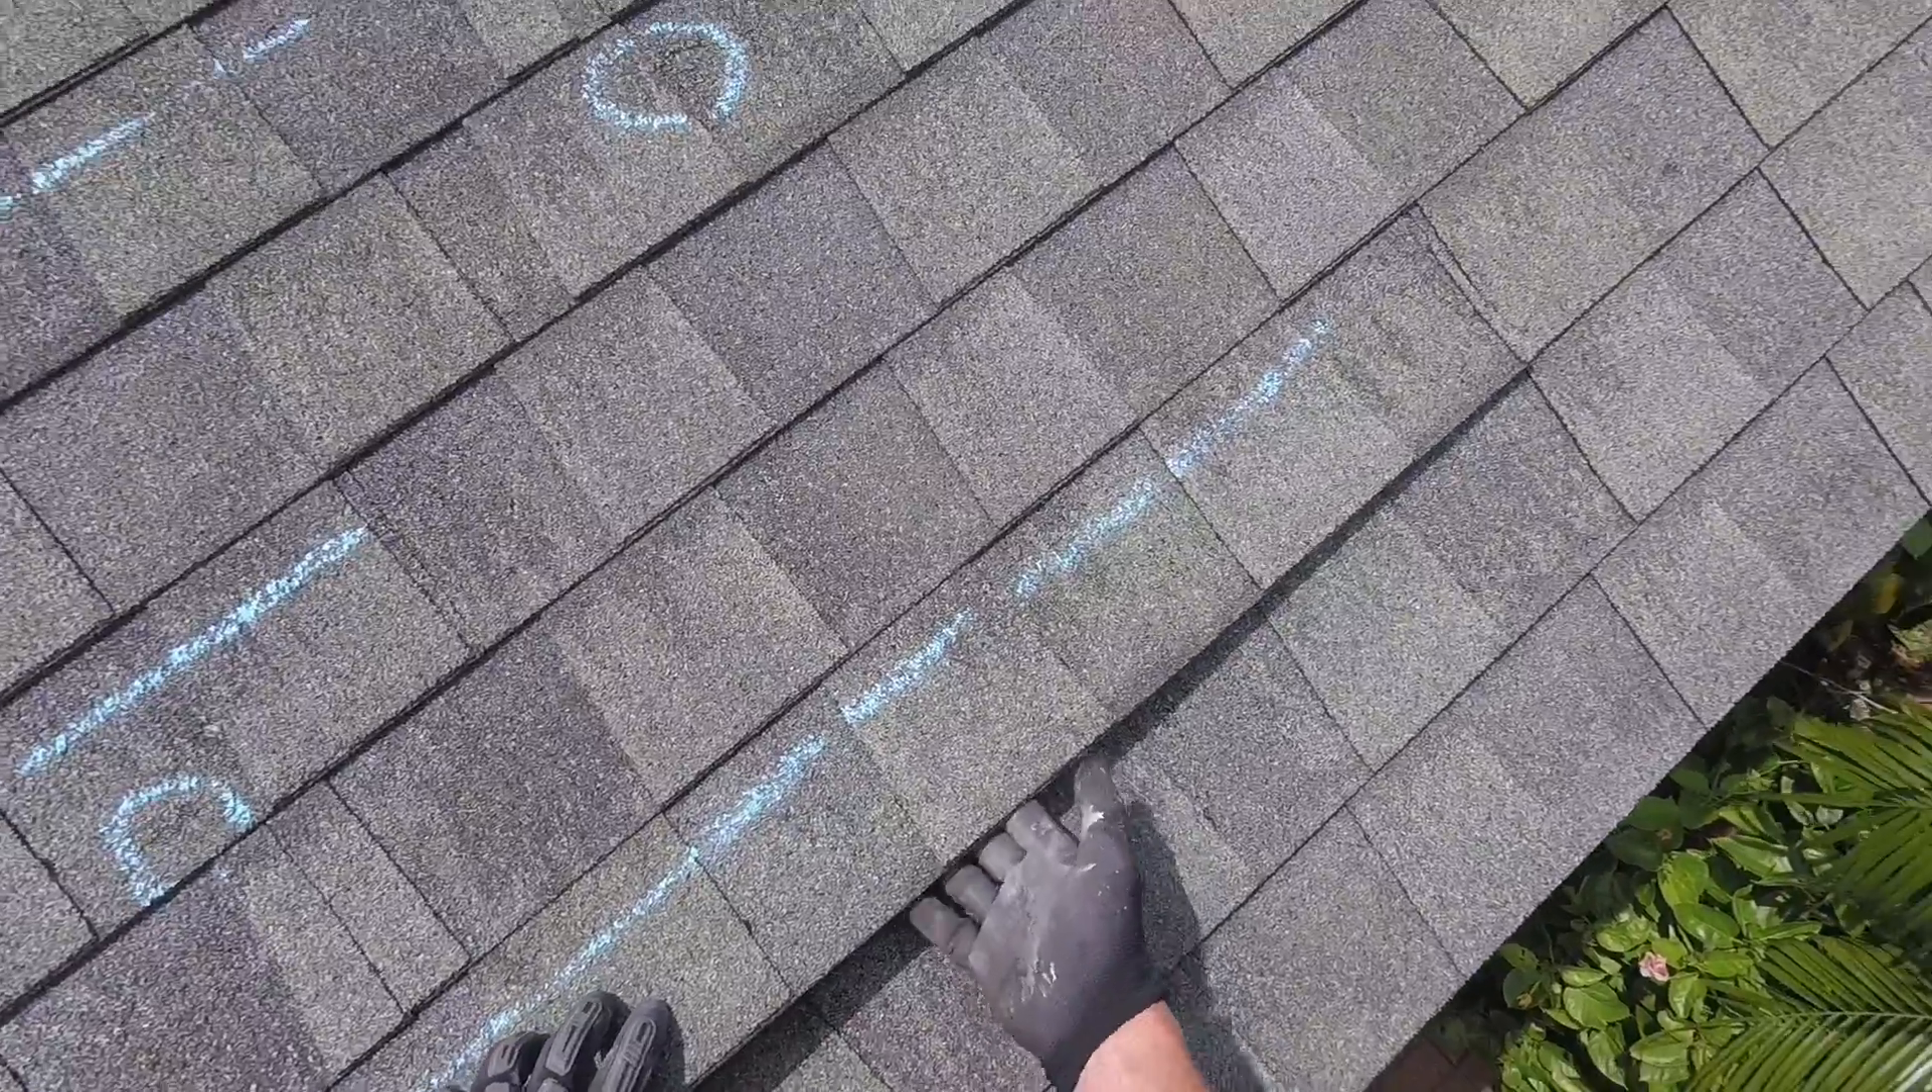The very first thing I touched is this whole section of shingle that's lifted up, see how it's lost its connectivity with the rest of the roof itself.